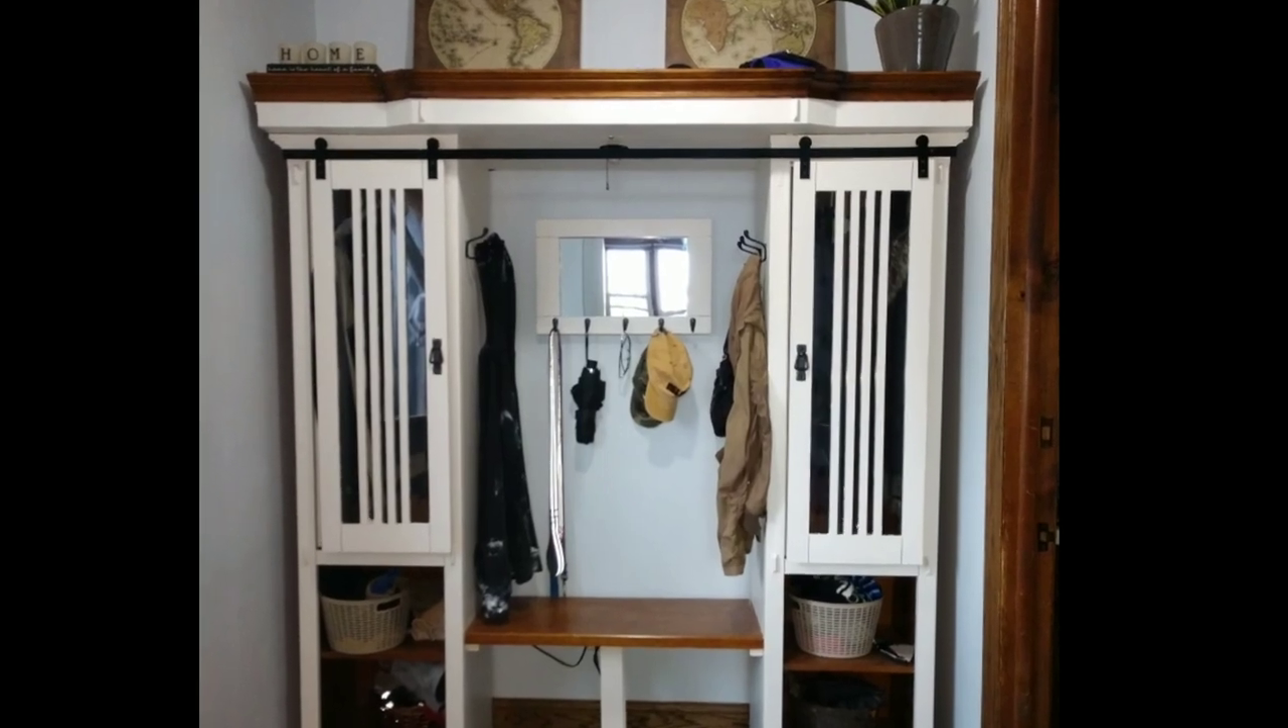And now we have a nice framed mirror with hooks to match our mudroom storage.